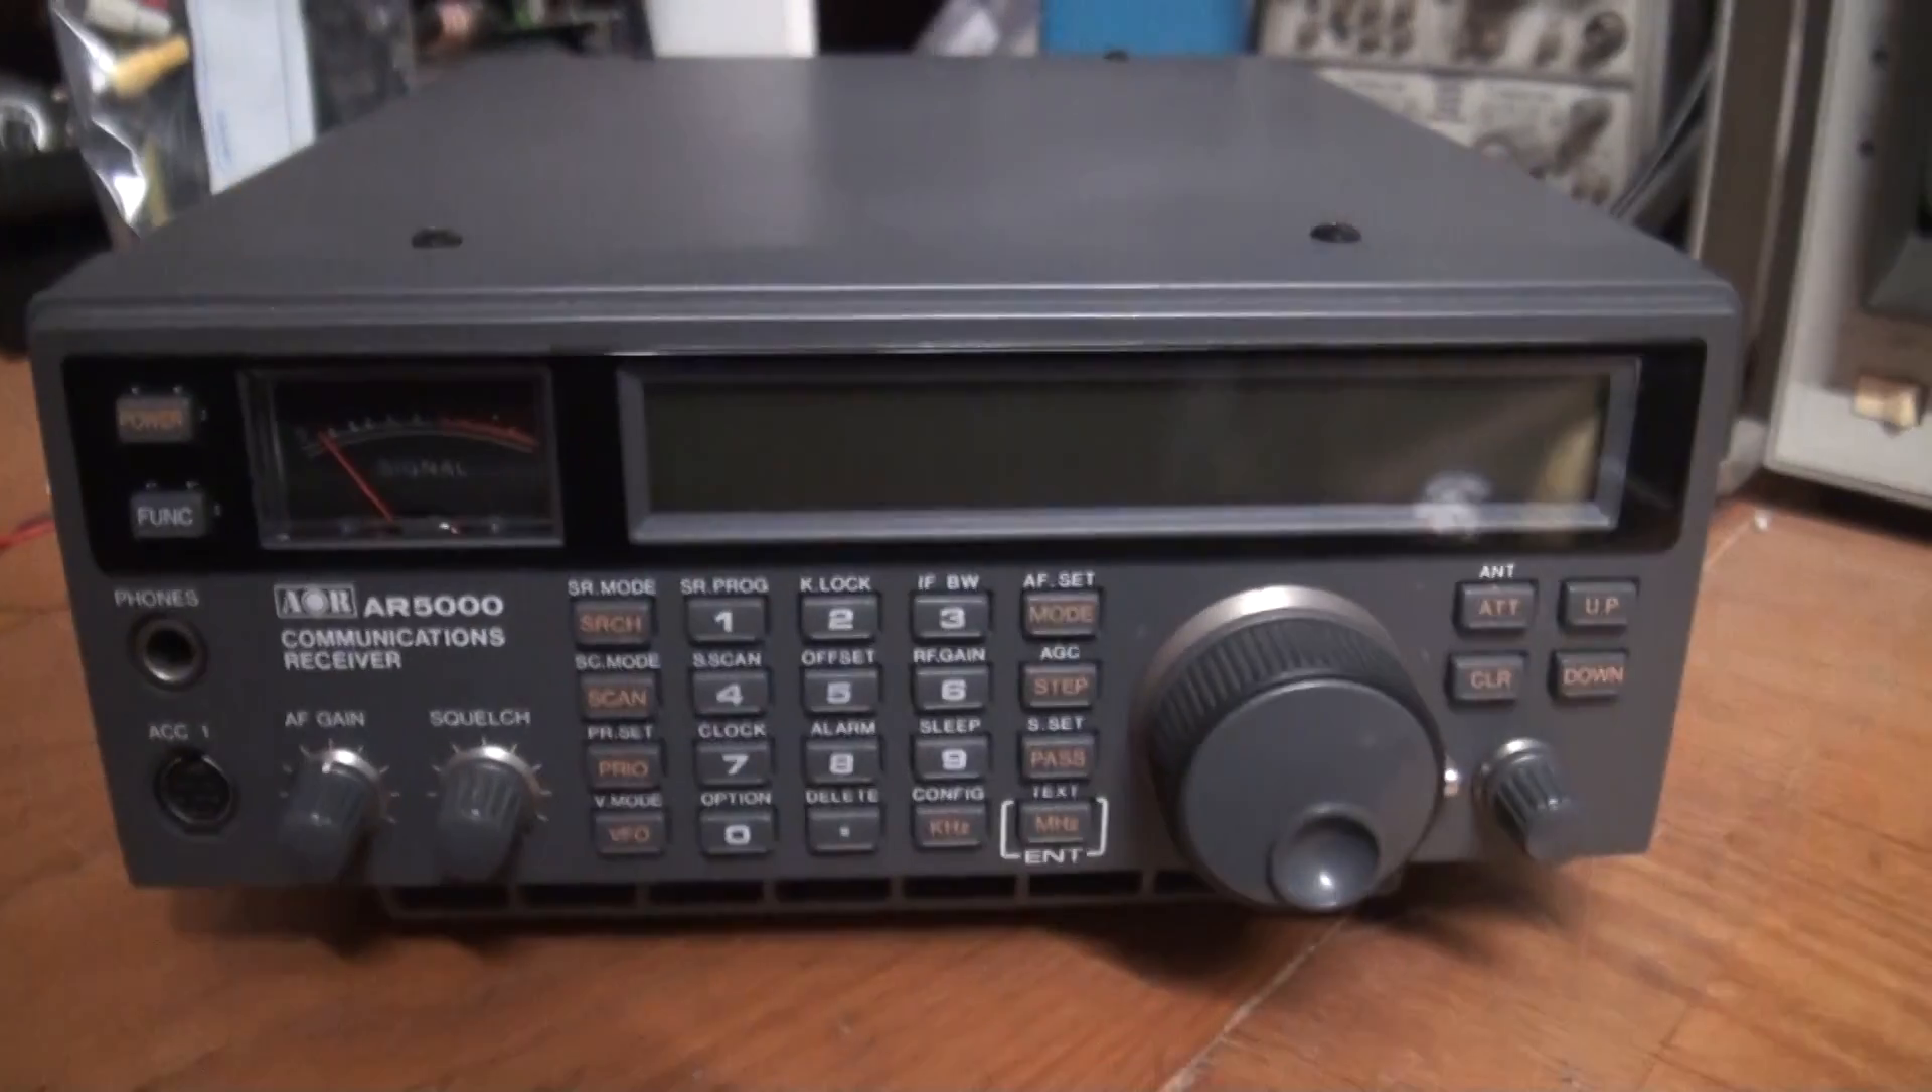Okay radio is all back together again covers on ready to be installed back in it's little spot next to it's uh it's brother.